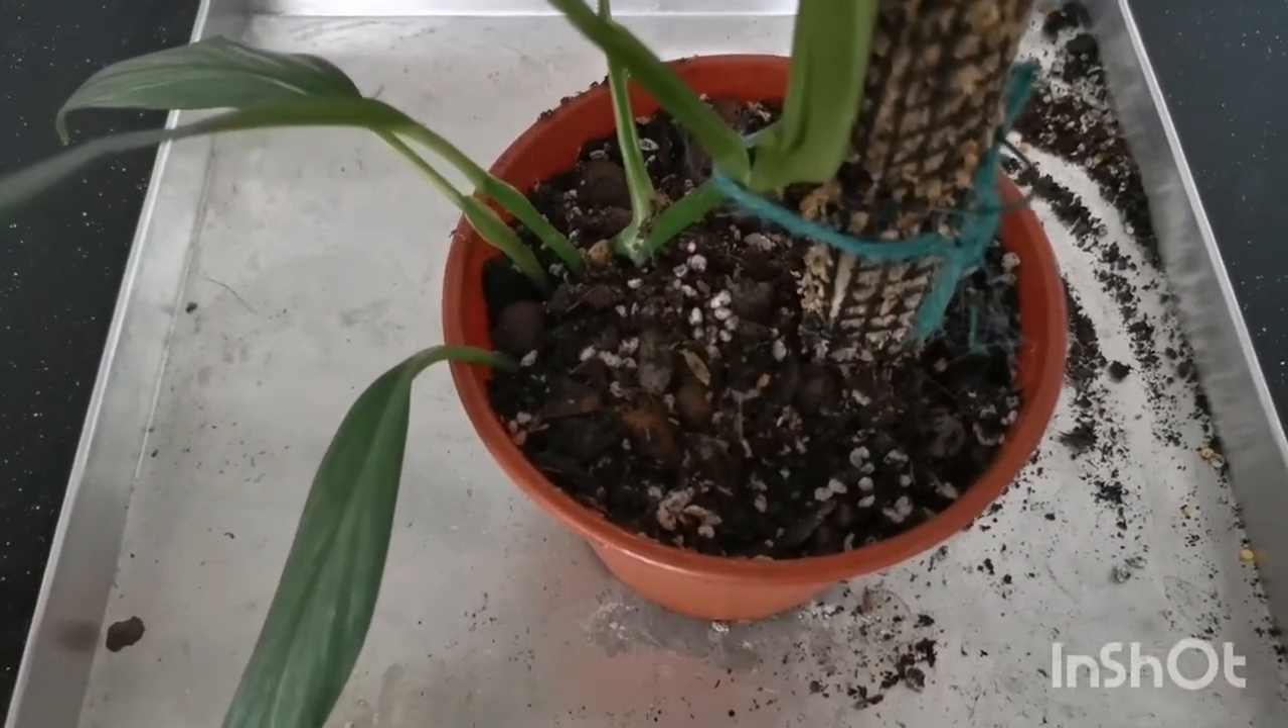You'll notice that the pole is not centered.